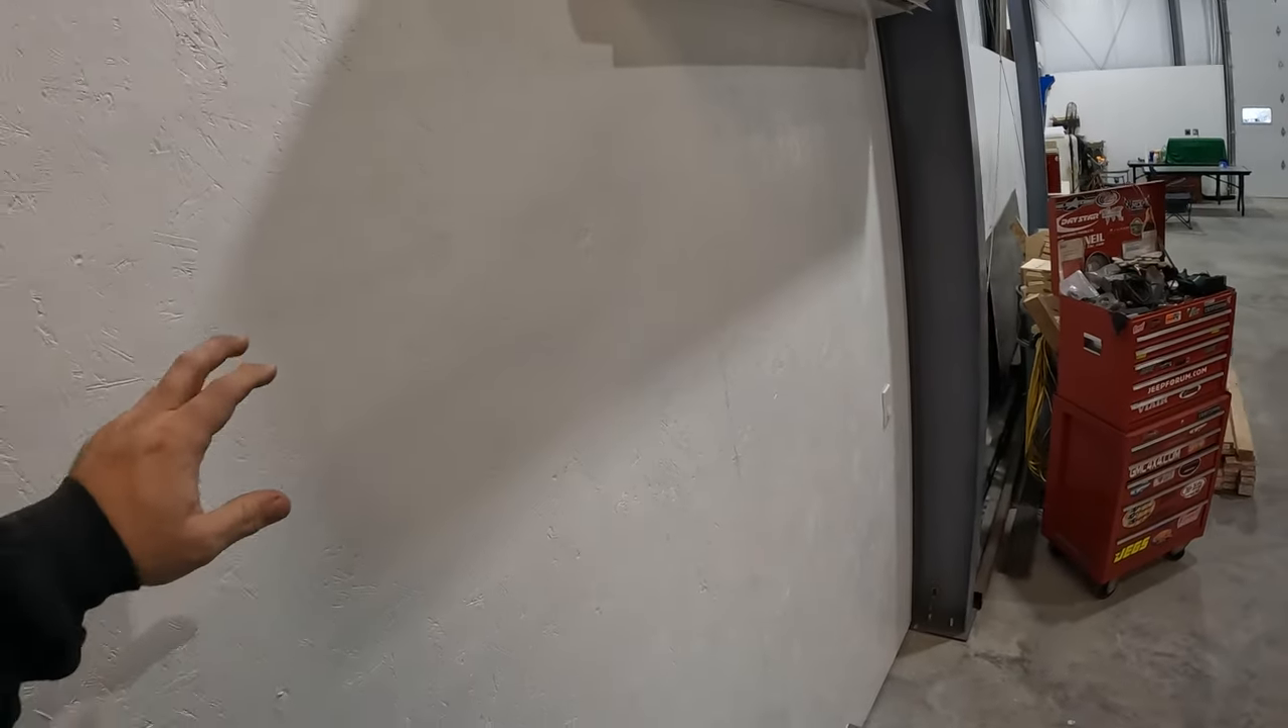Yeah, I still need to put a handrail on this wall.